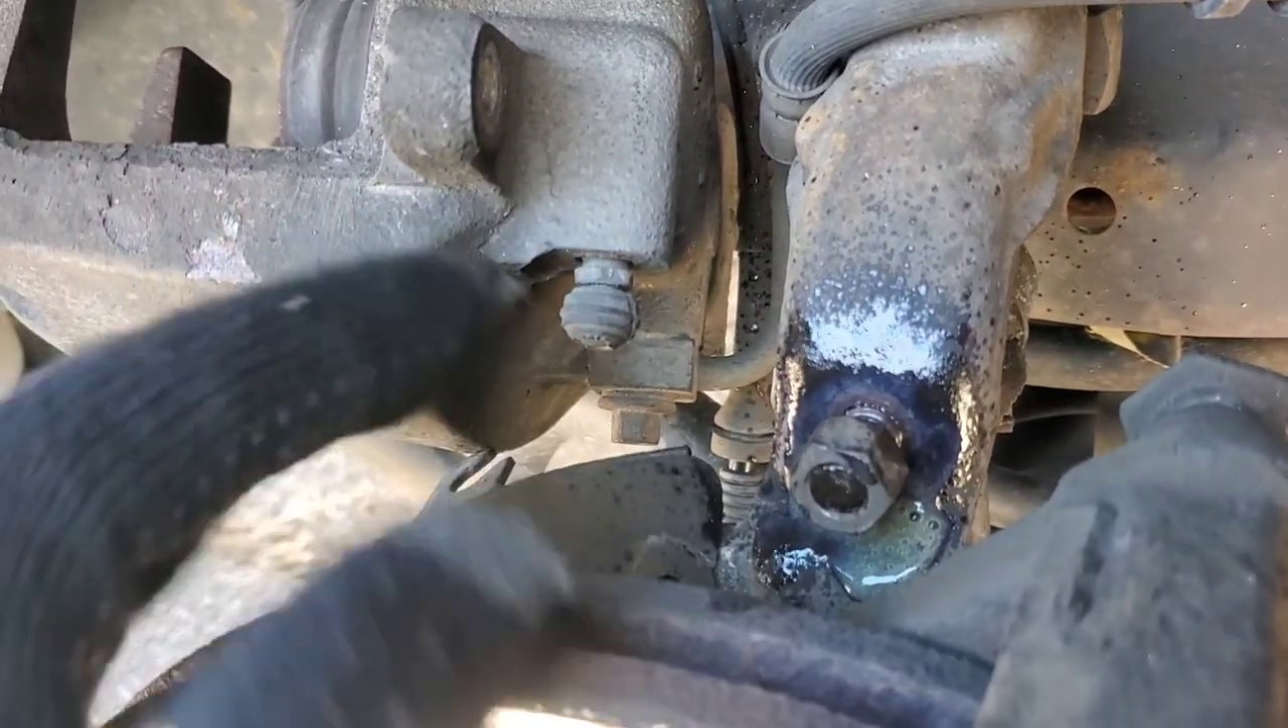And so I went ahead and I put the nut on there to avoid damaging the threads because my punch is coming down at an angle.